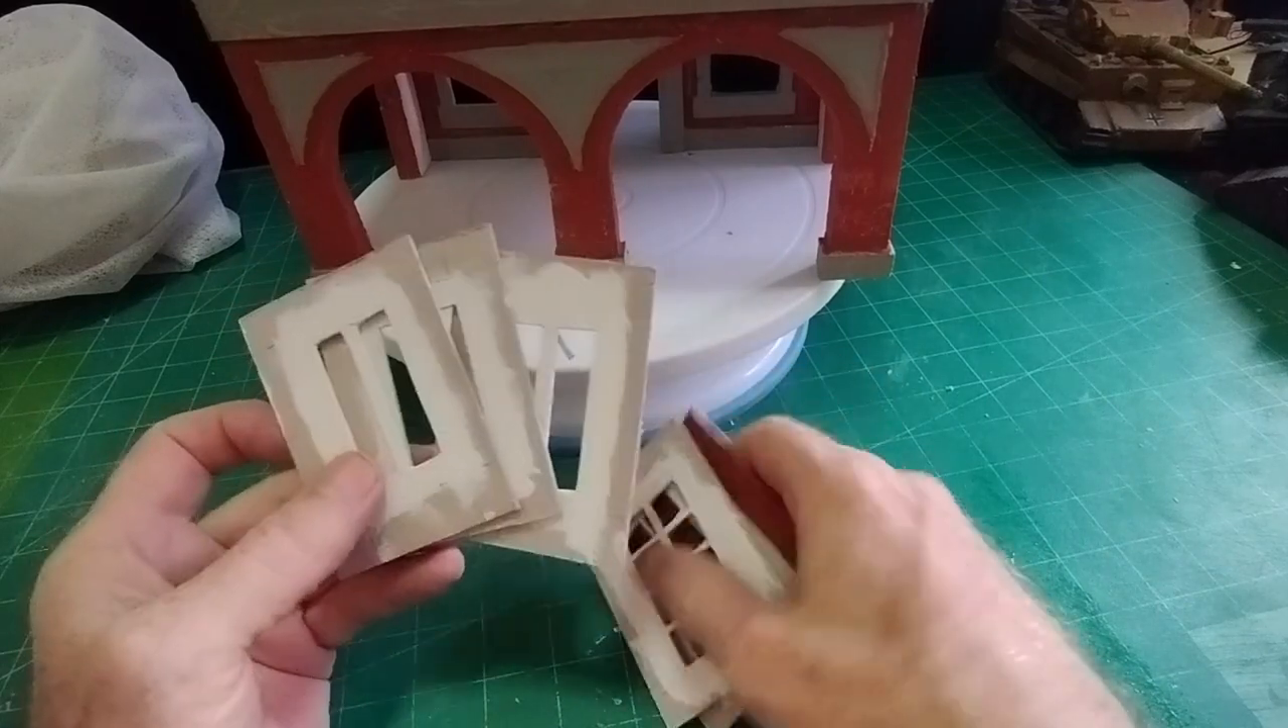So all I need do now is put the doors and windows in.